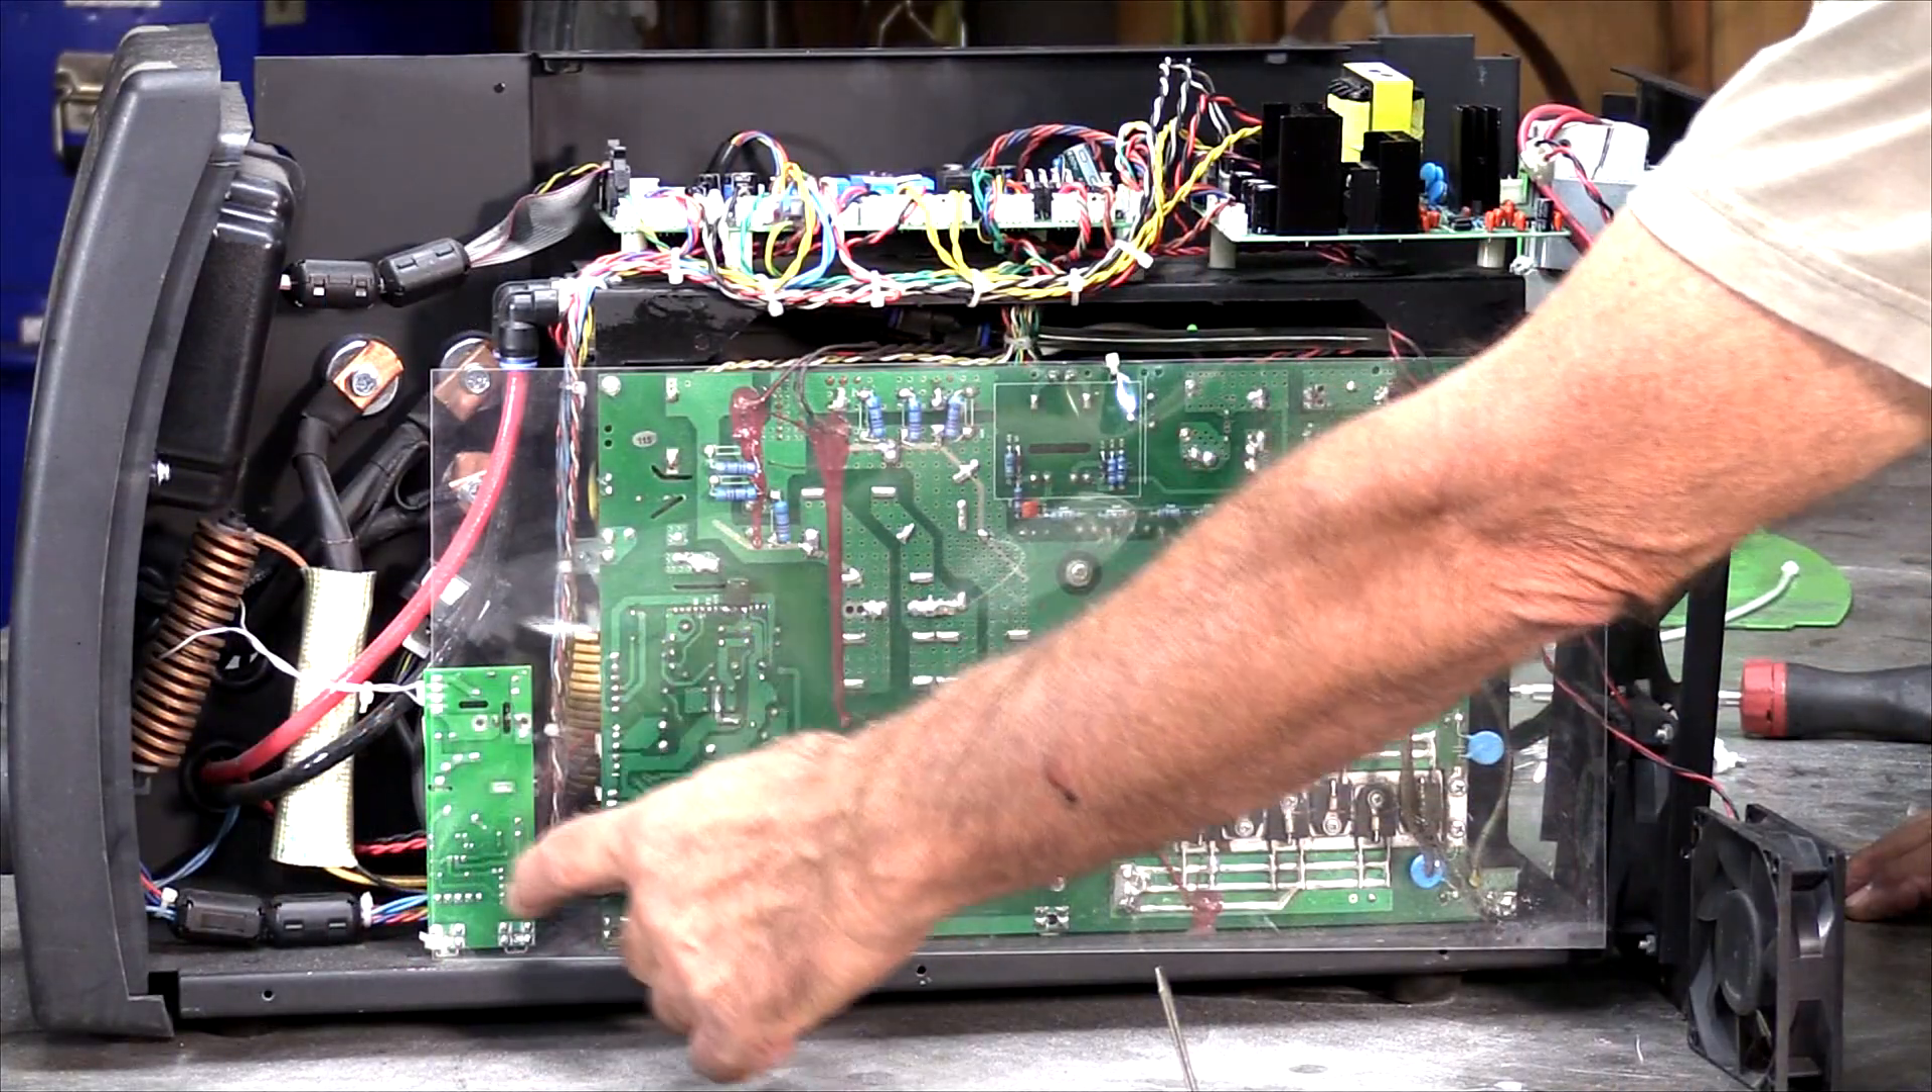You know, the whole metal cover comes off. Finally exposes the inside of the machine.